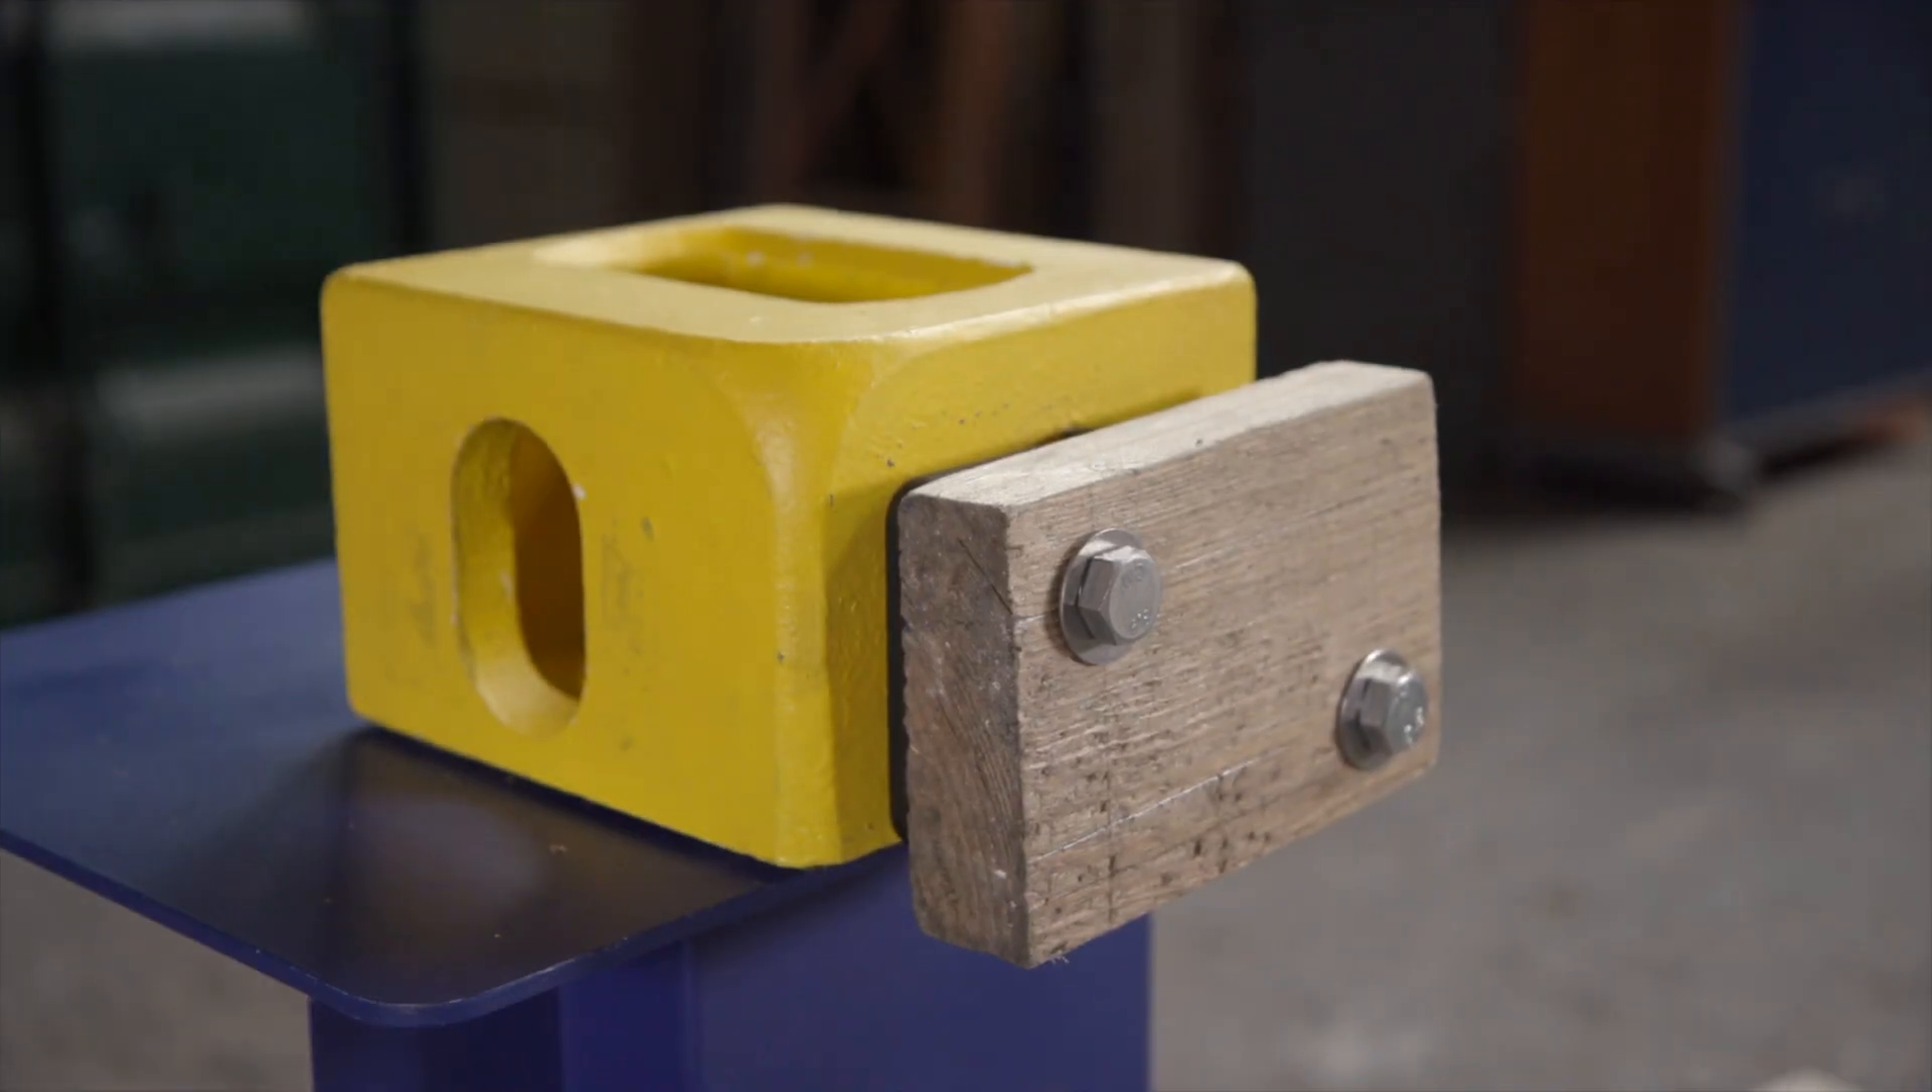As you can see this leaves the heads of the set screws standing proud of the timber.